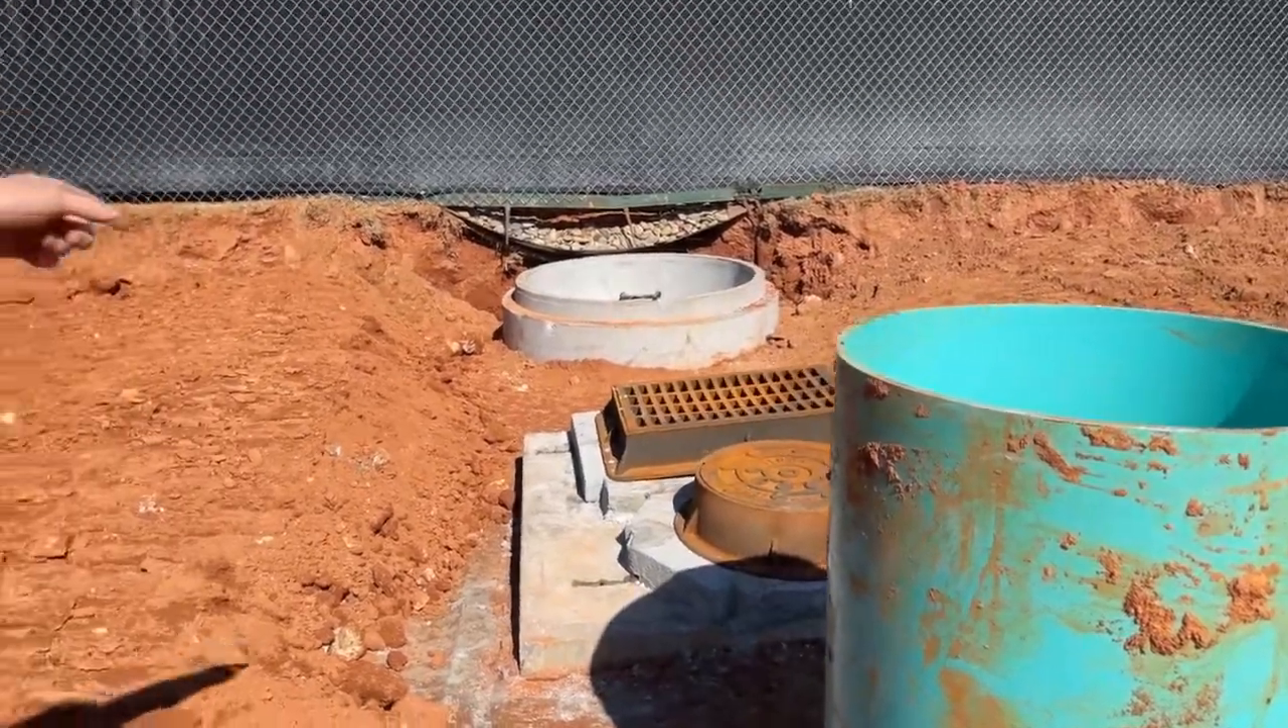Another look at our doghouse manhole still waiting on the lid to finish that off.